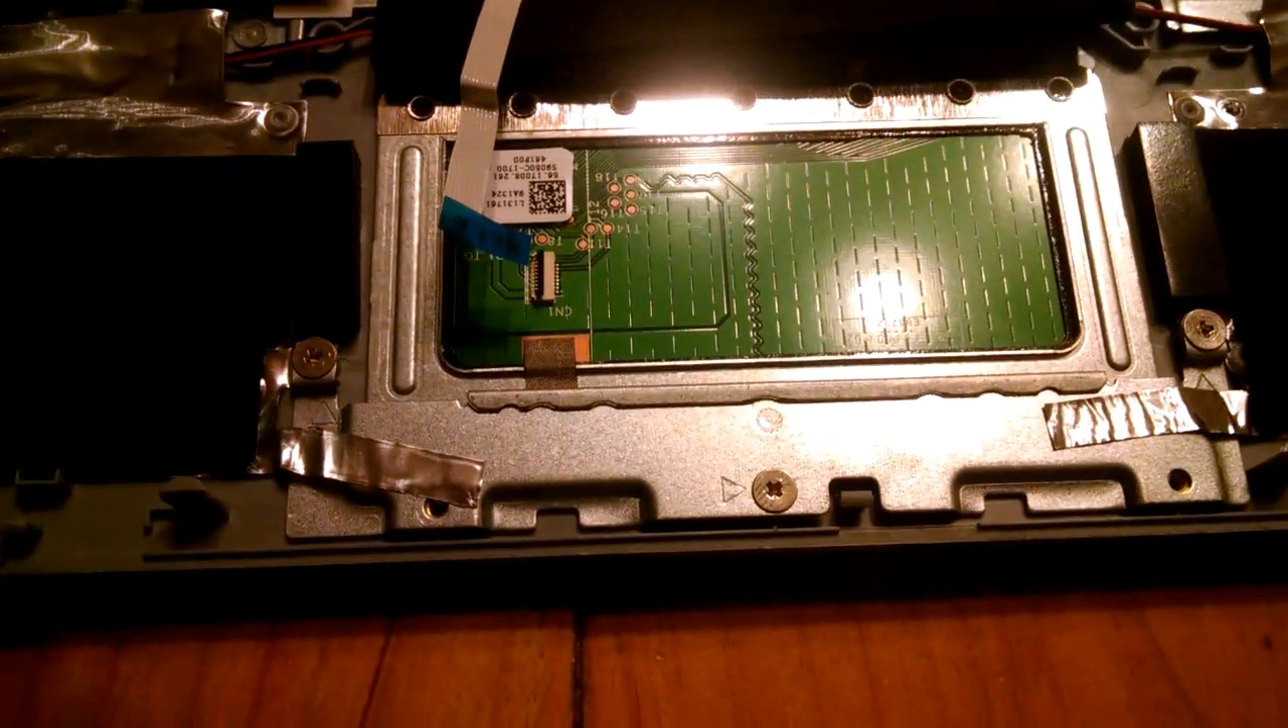Okay so I got the screws back down I got the metallic tape back on still making the noise.